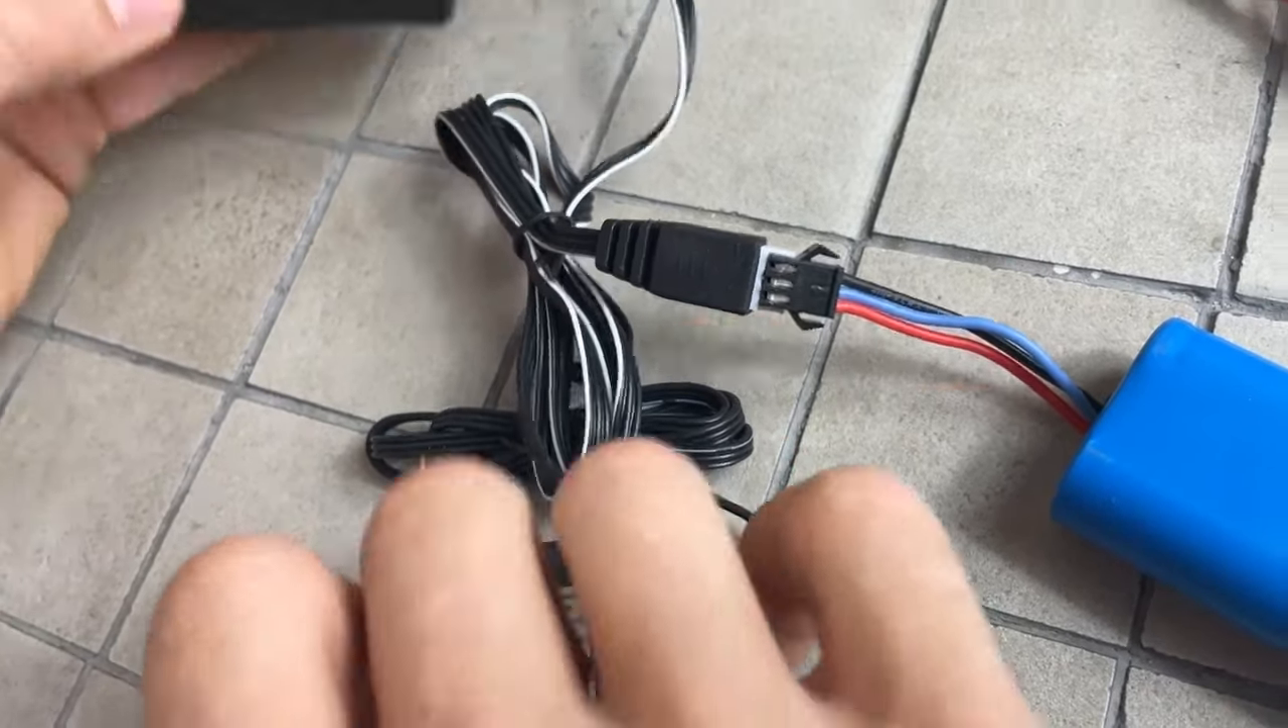Я черный коннектор вставил в белый разъем. Все работает, все заряжается.